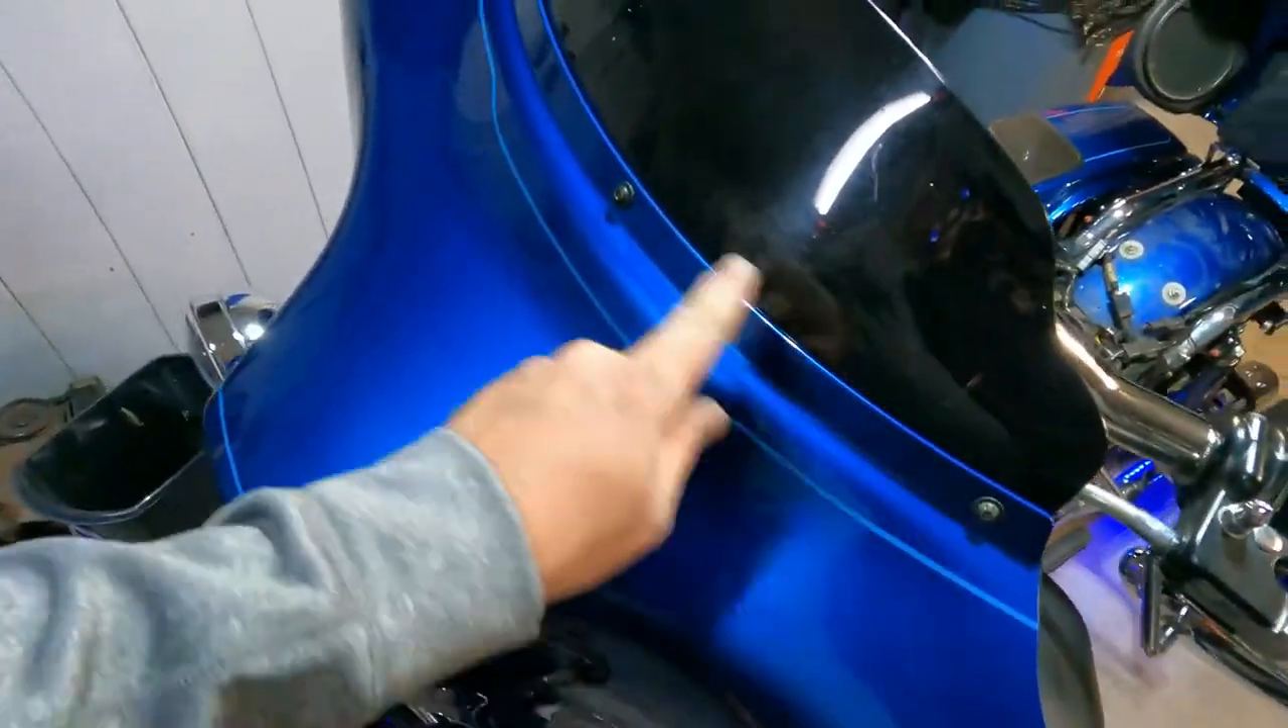Got the front fairing back on and everything.